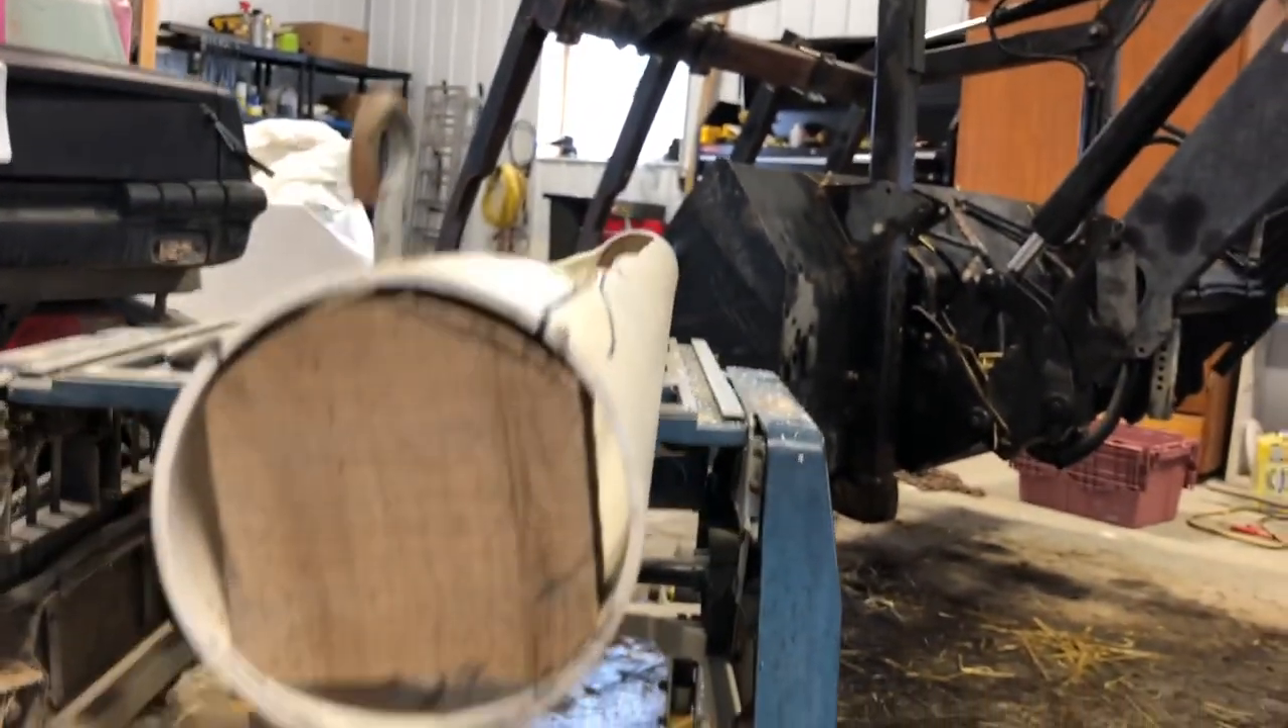So I just cut this end piece out of some old maple 2x4 we had sitting around and arced at the top so it fits perfectly with the pipe pipe.